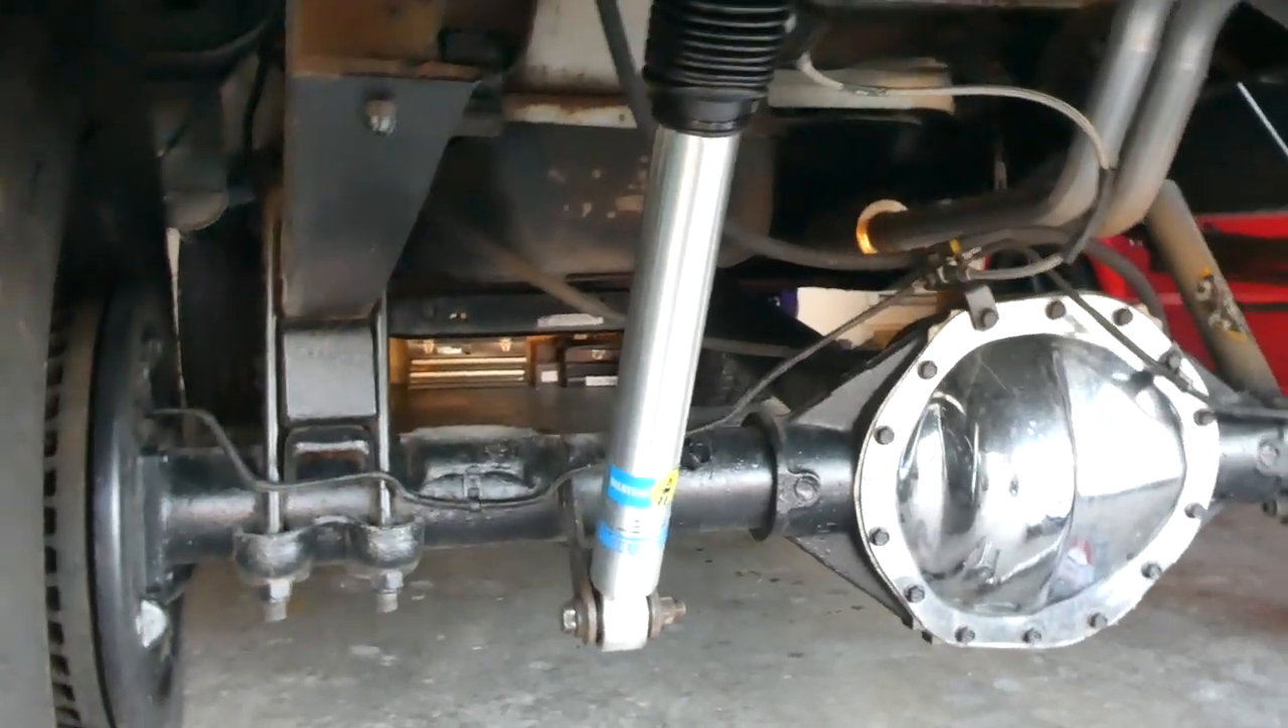And we've got the shock in place.